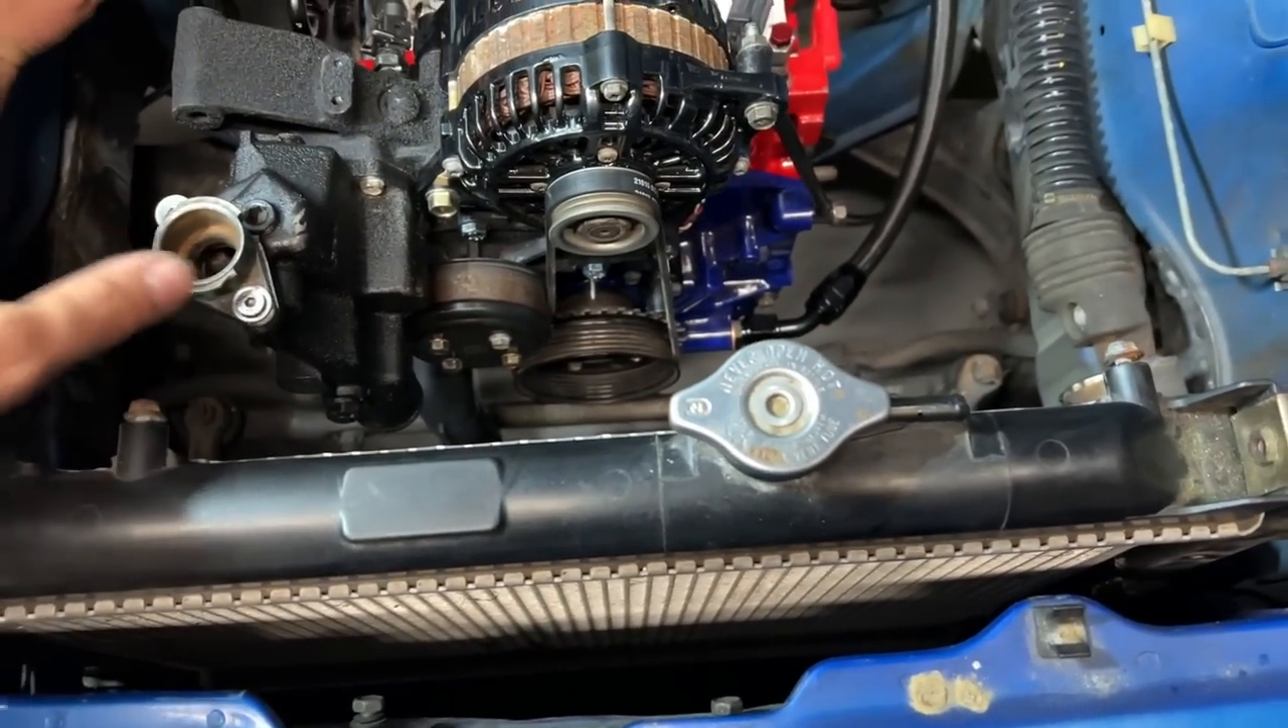We don't have any of the coolant lines yet, actually, though.